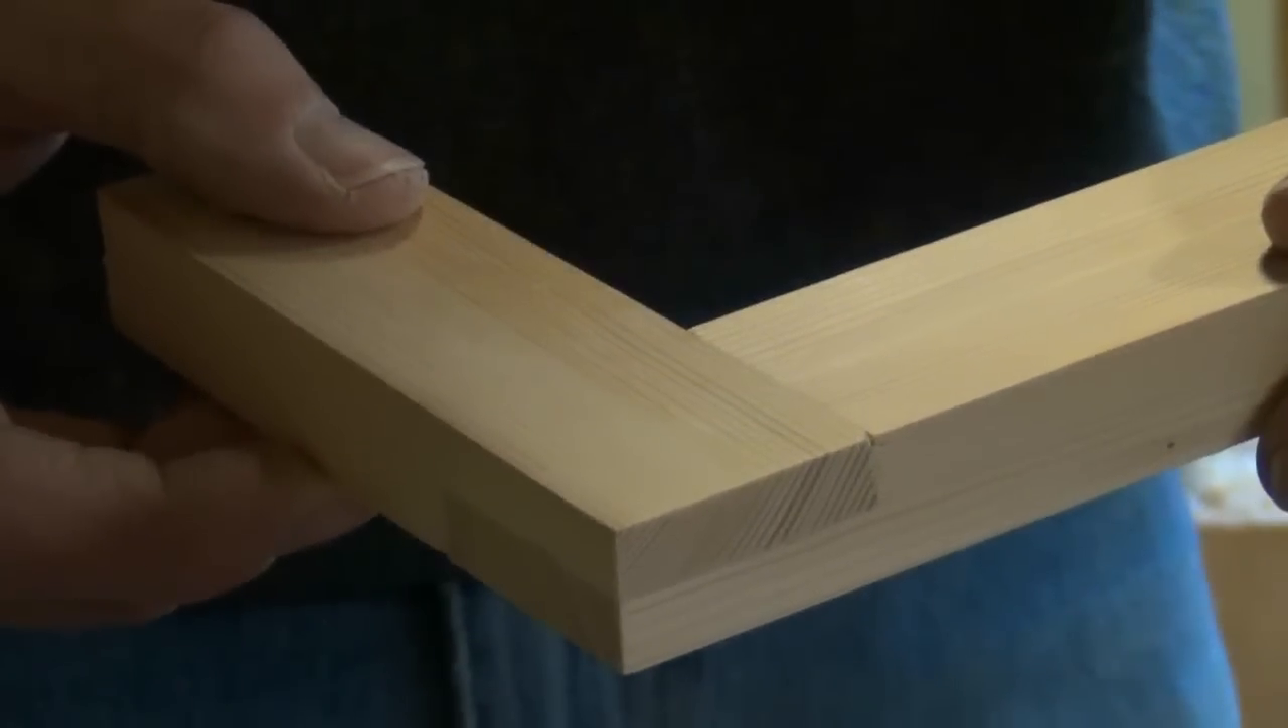After a few strokes of the plane there we have a lovely half lap joint super tight lovely and flush and without measuring anything.